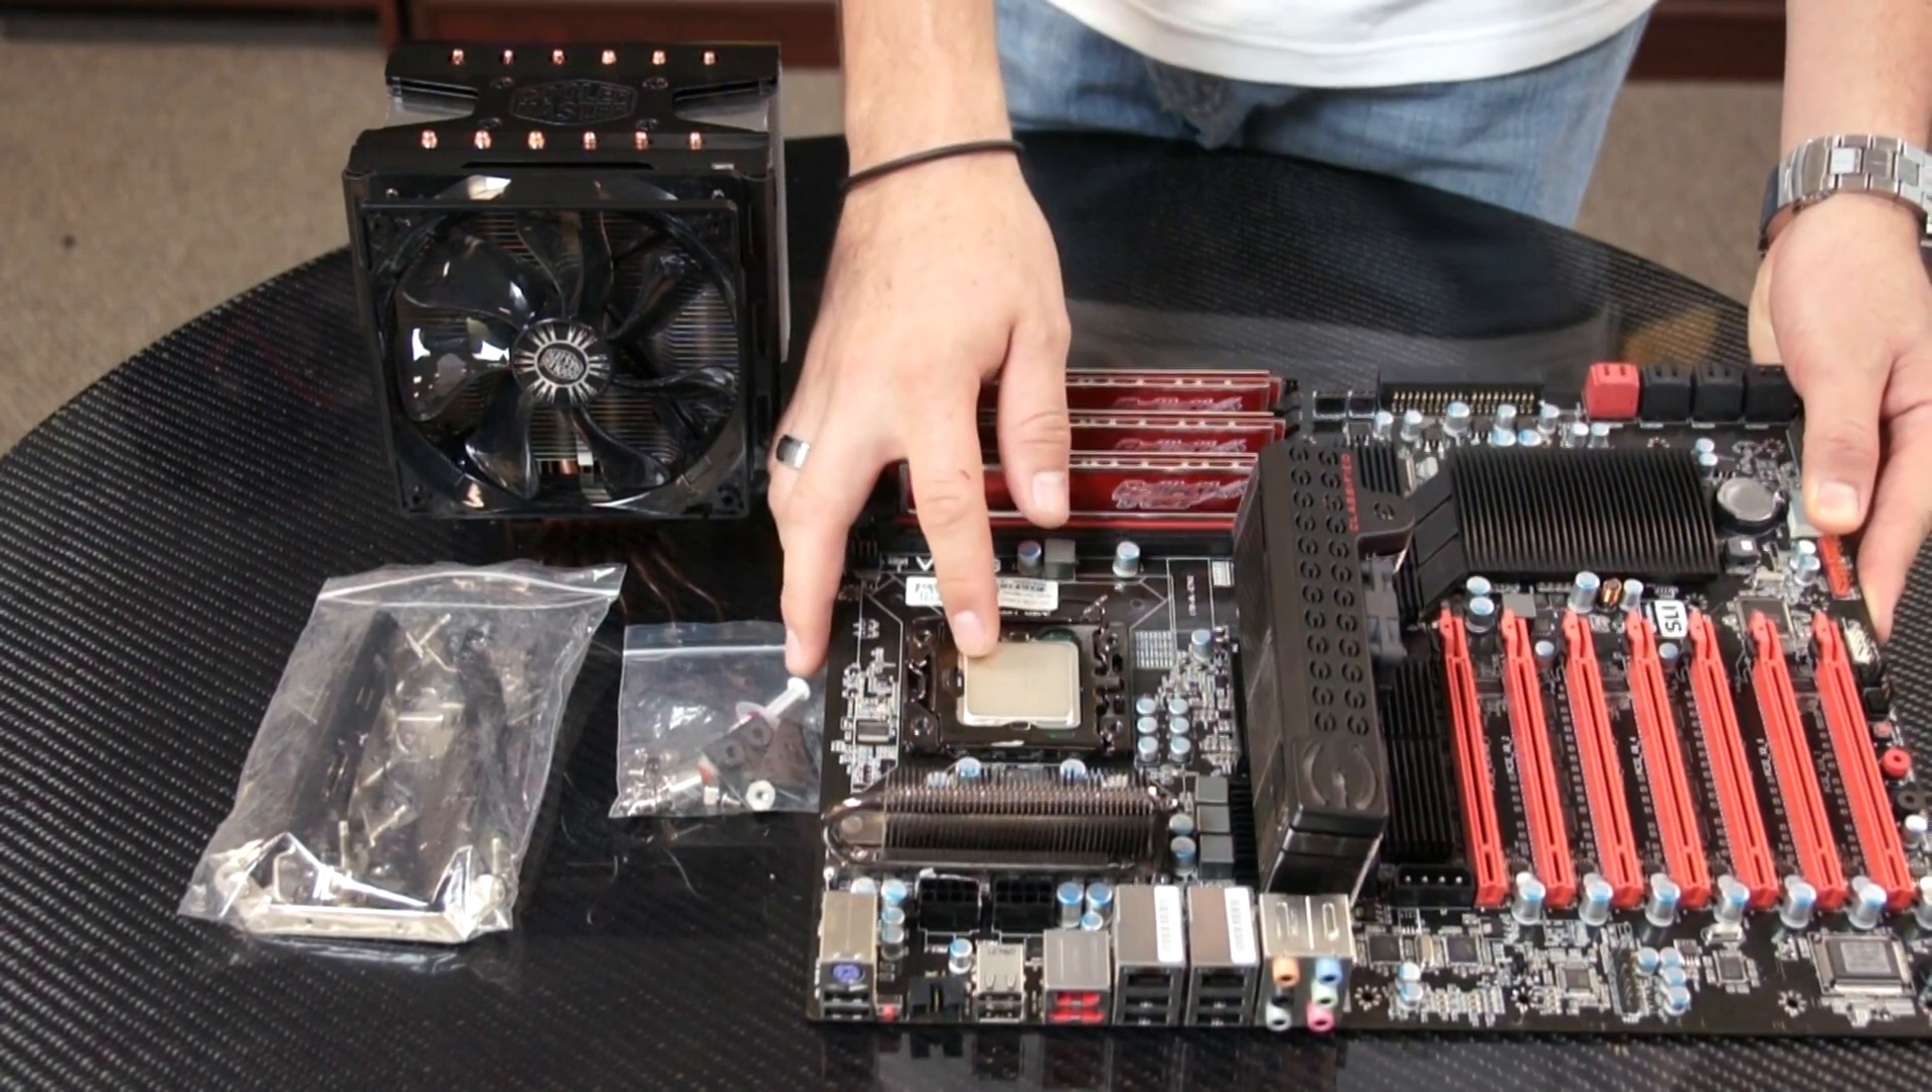And as you can see we have the RAM installed already and the CPU.